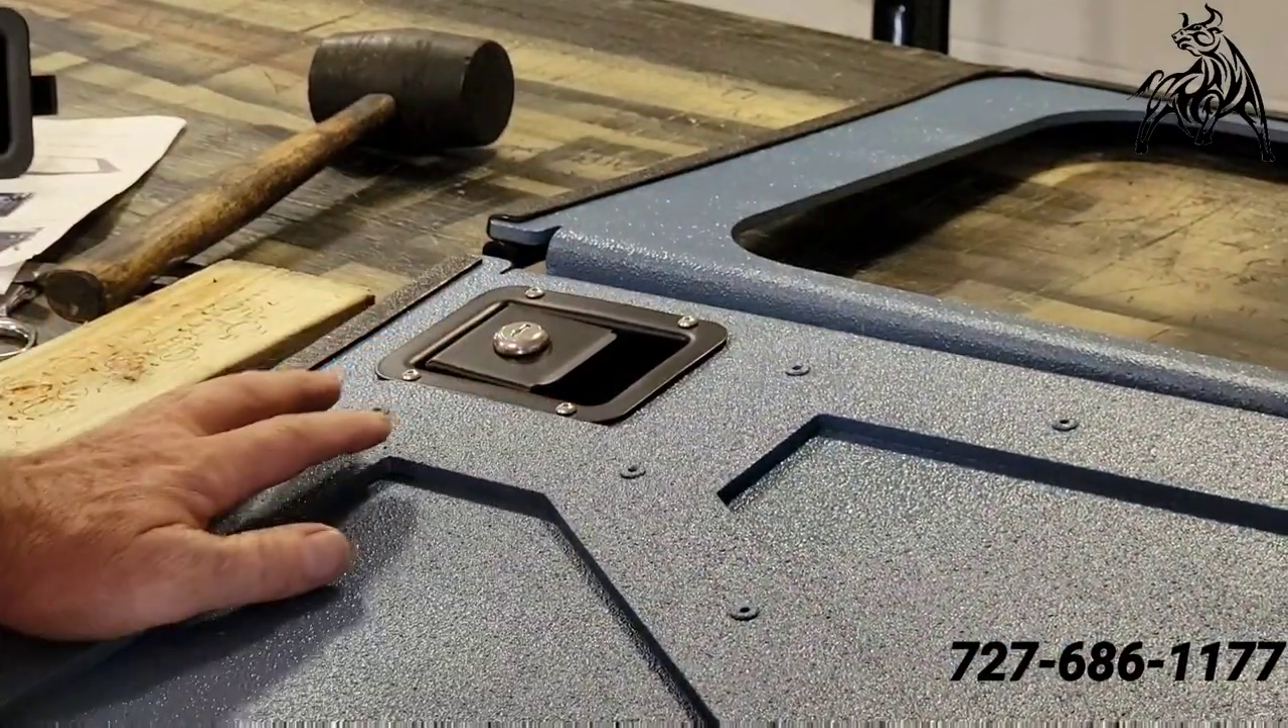So, that is the latch assembly. I have that in place.